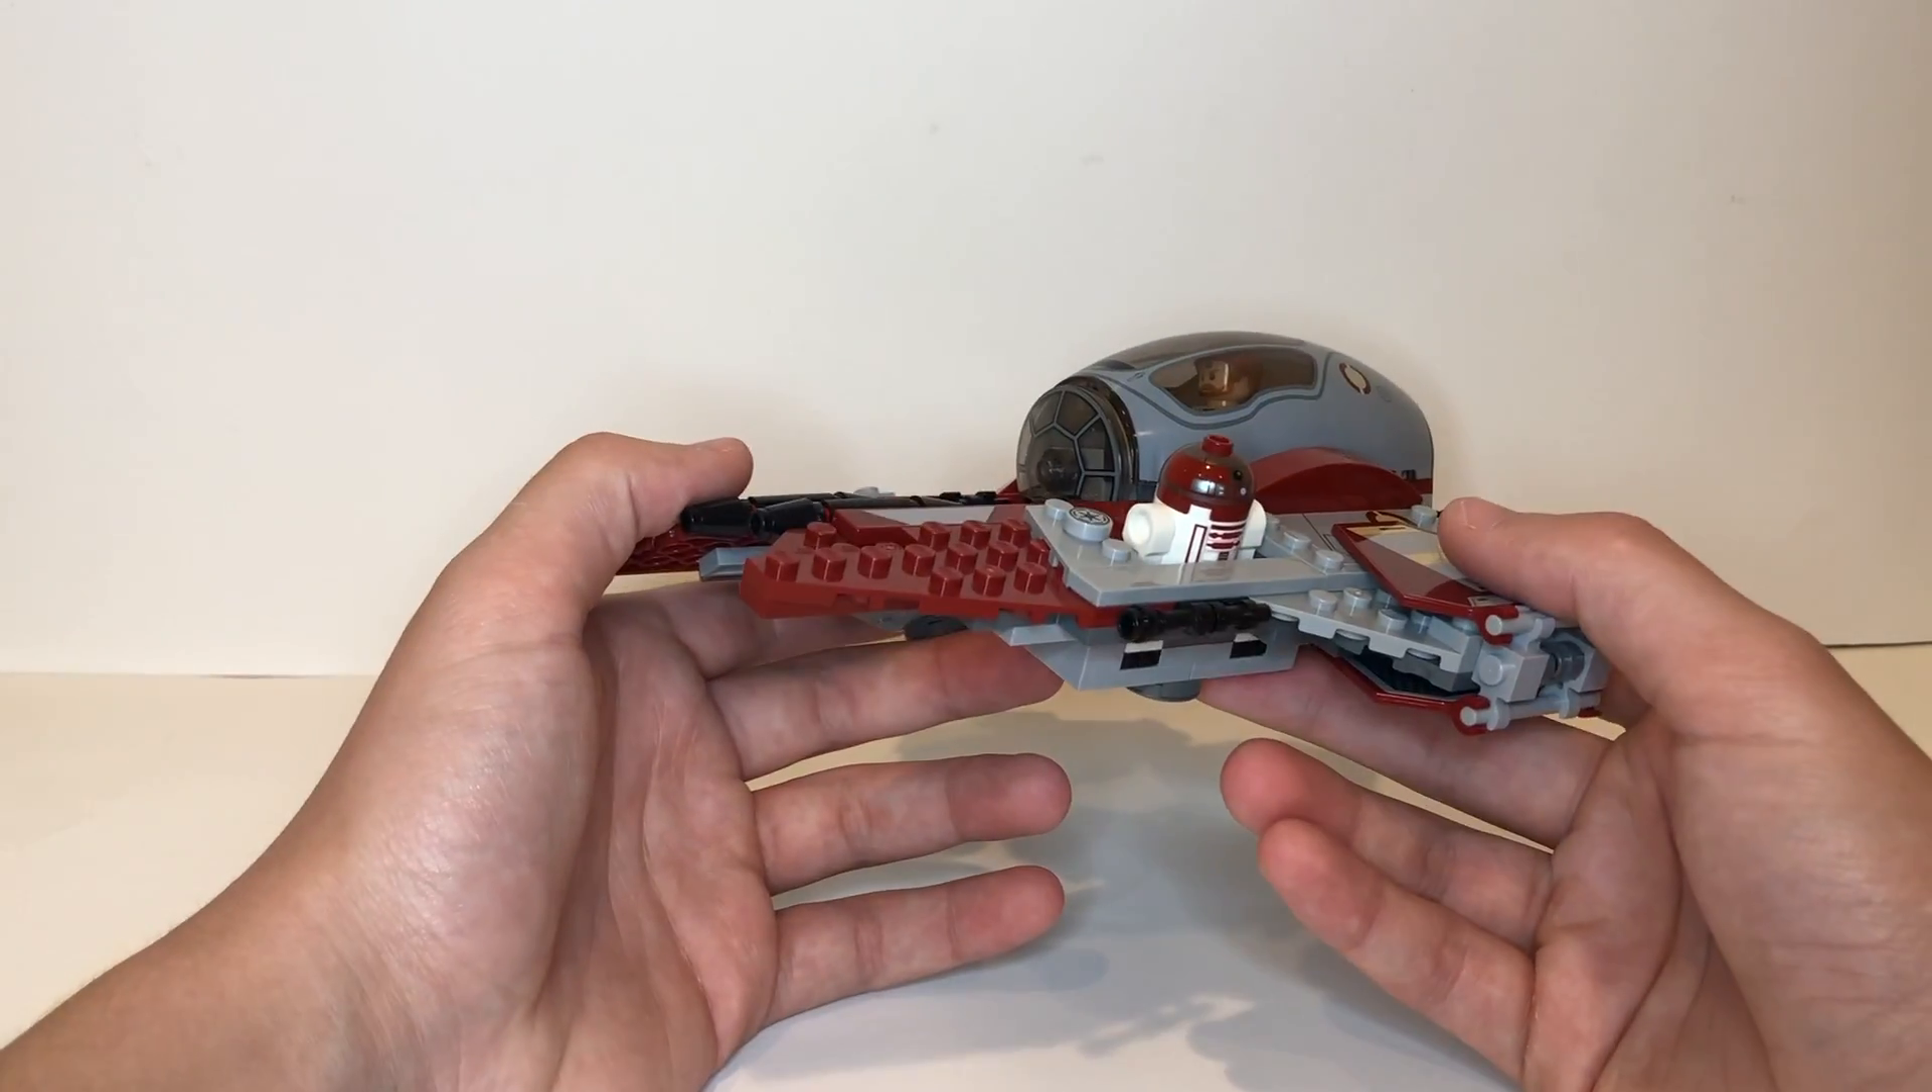Um, I do think my one complaint with this Jedi Interceptor is that the space for R4 right here is kind of awkward because like literally half his body is sticking out.